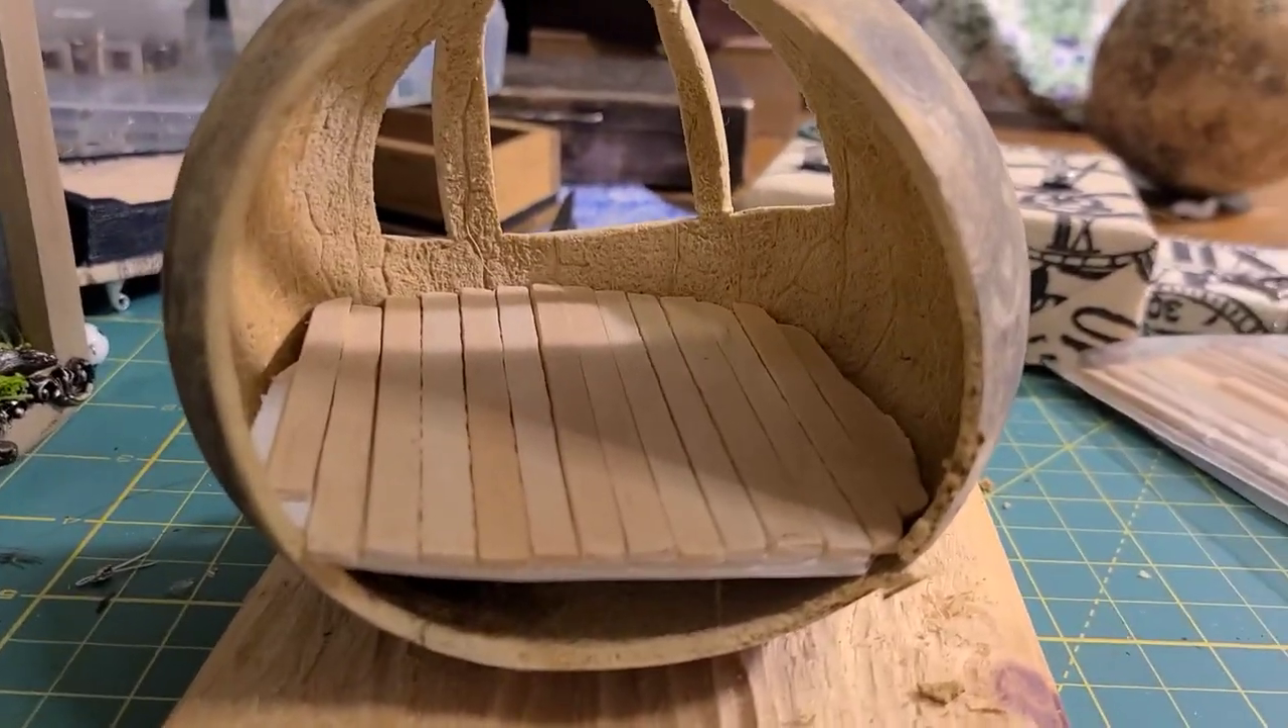I have got most of the floor laid.